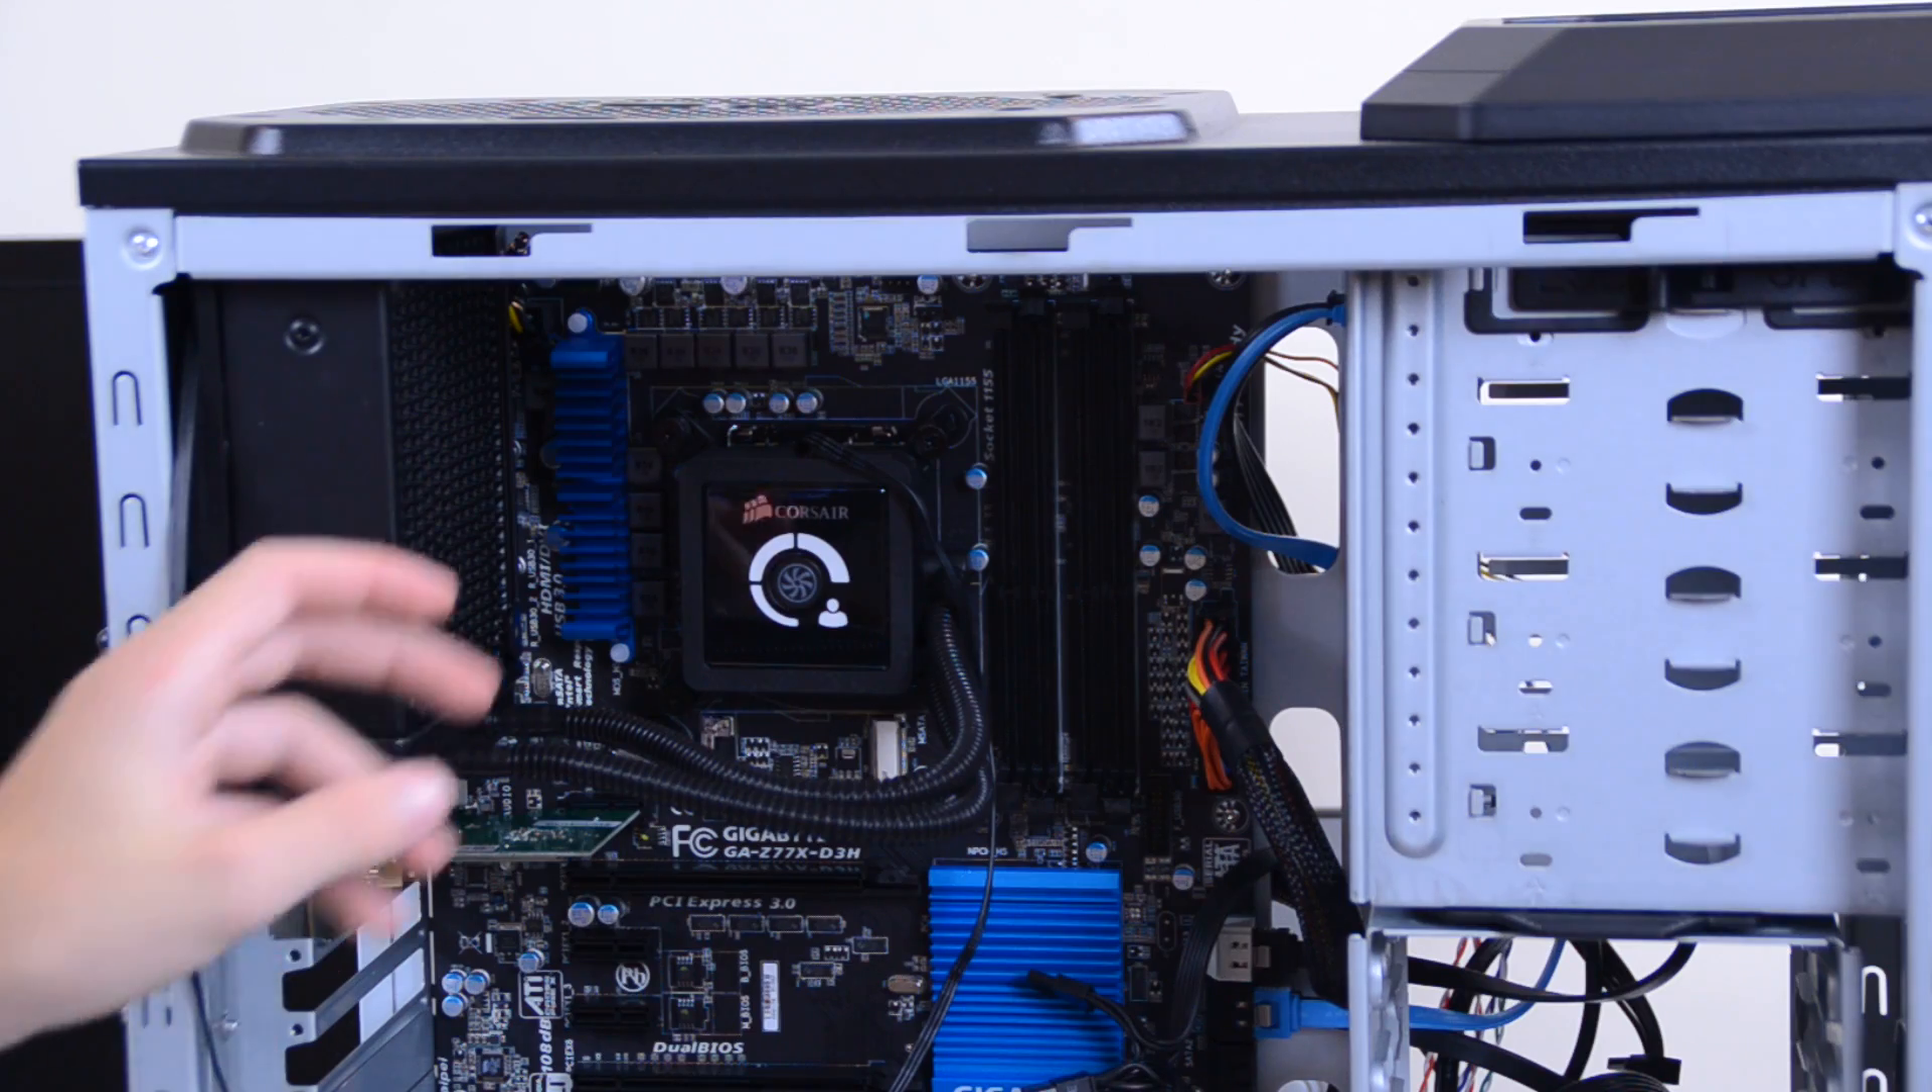So I've got the, uh, cooler right on the CPU there.